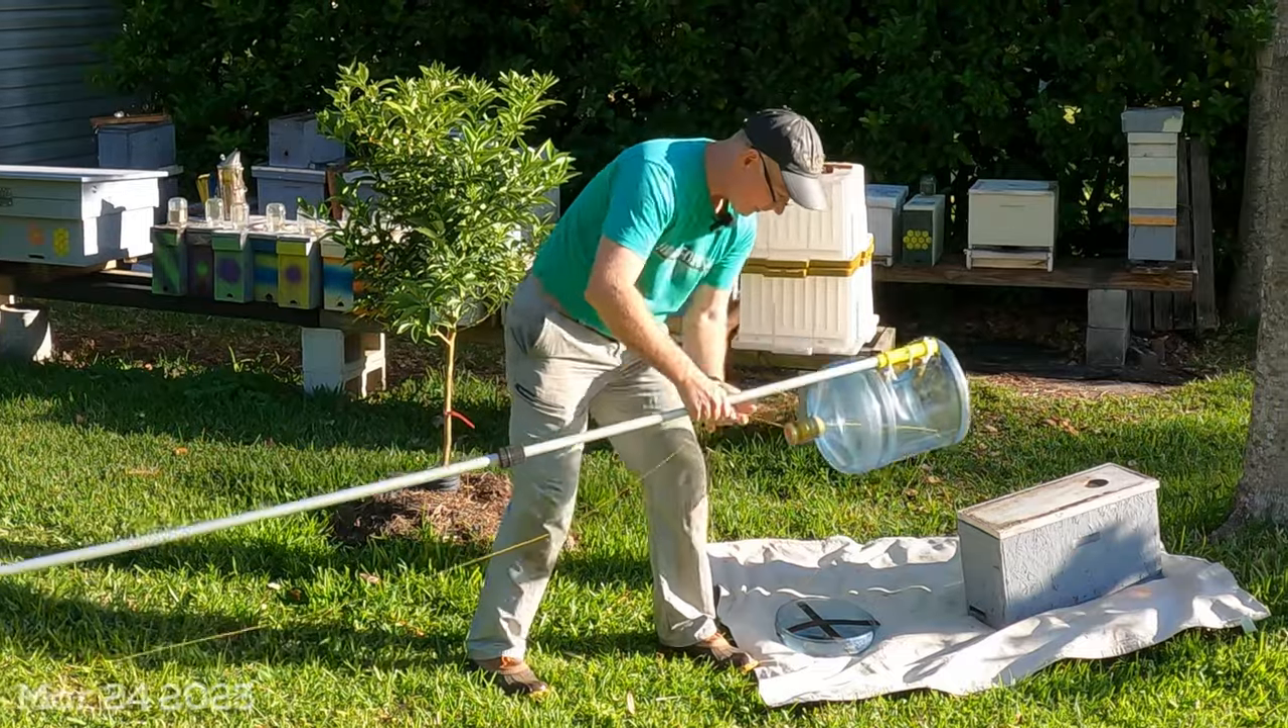I attached my bucket to the end of the pole and I stretched my string so that you know it's about the right length of the pole.